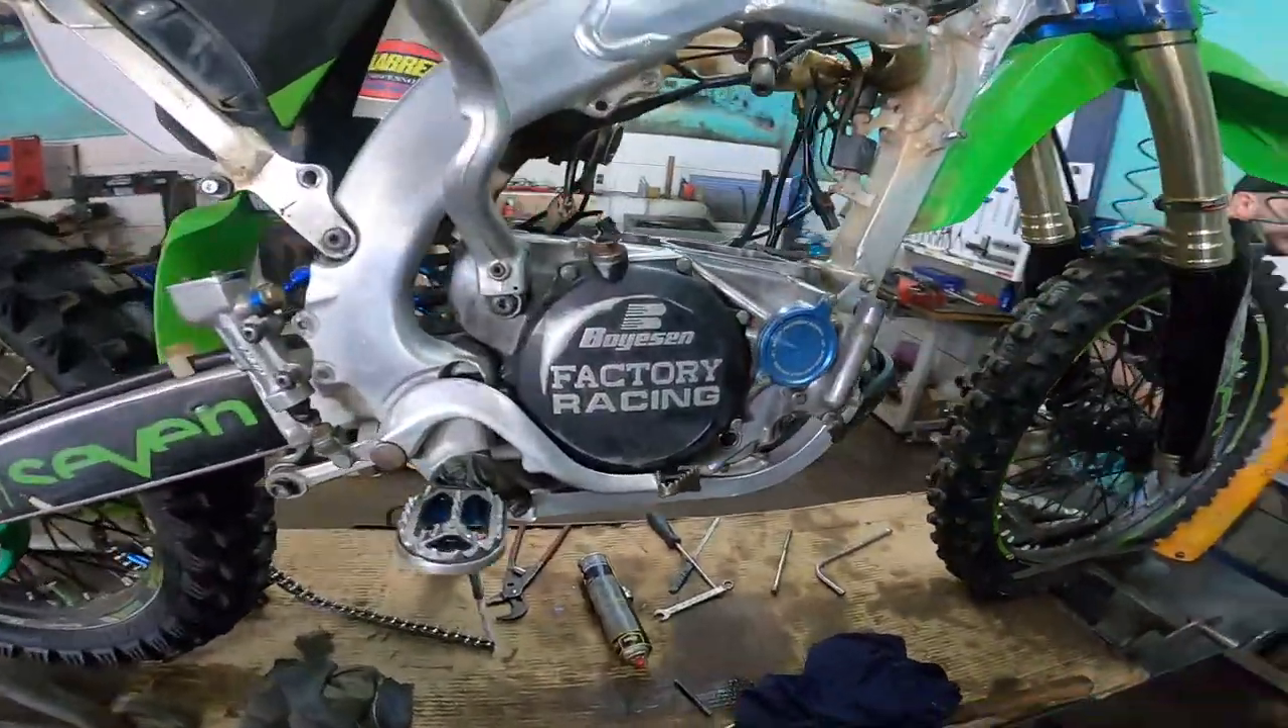Aí, galera, ó Já foi montada aqui a tampa lateral.